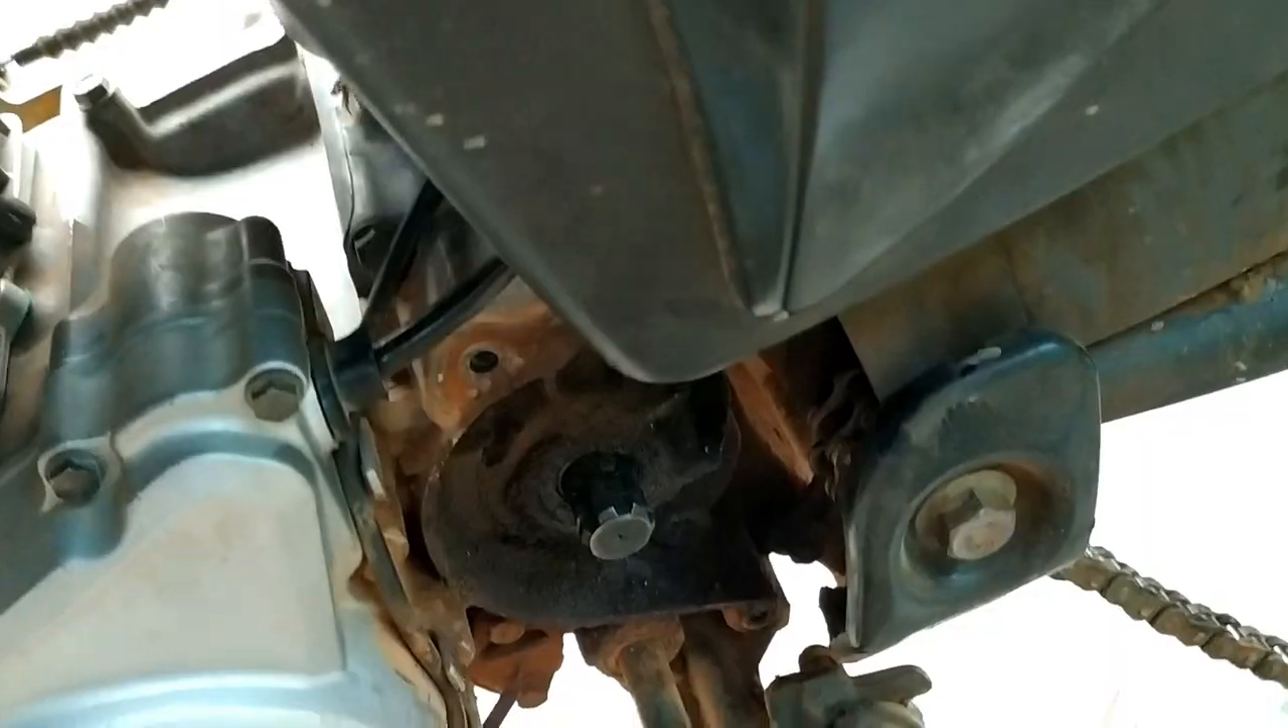Então, rapaziada, ó Já tirei o pinhão Vou pôr agora o pinhãozinho 14.